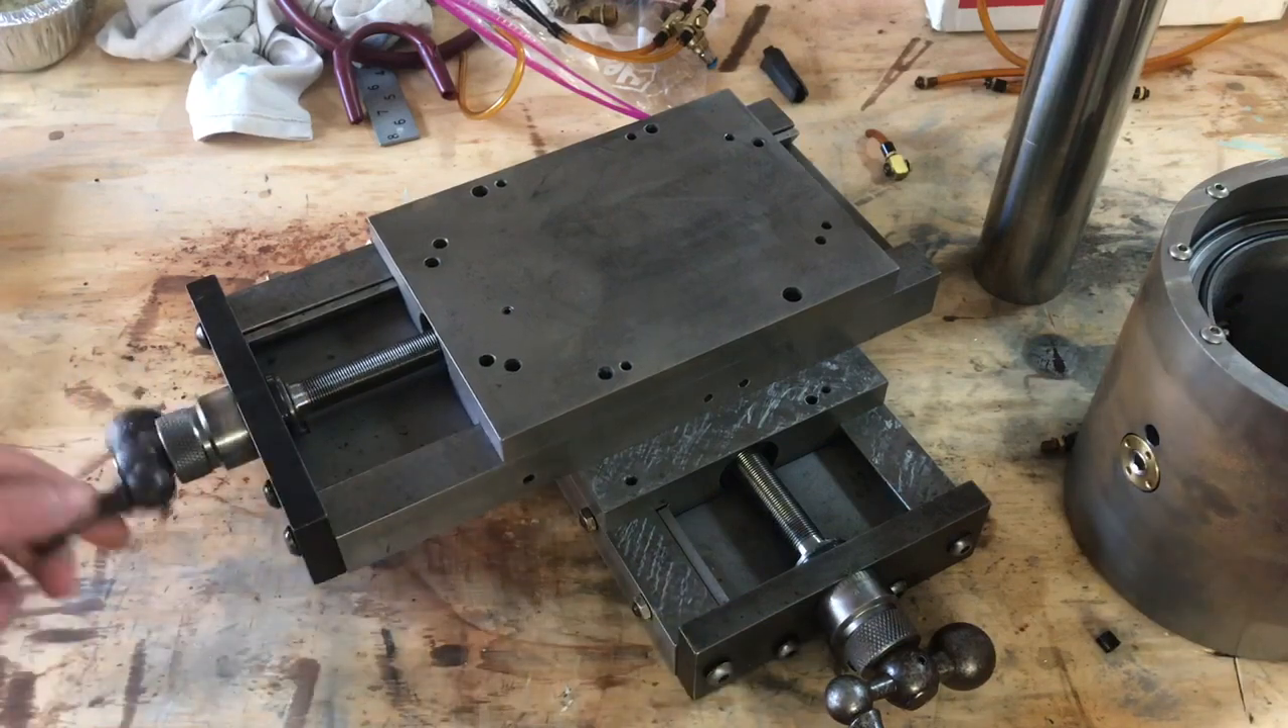Speaking of CNC, you will notice that I've still got the original hand wheels on here. There's no motors on it yet.